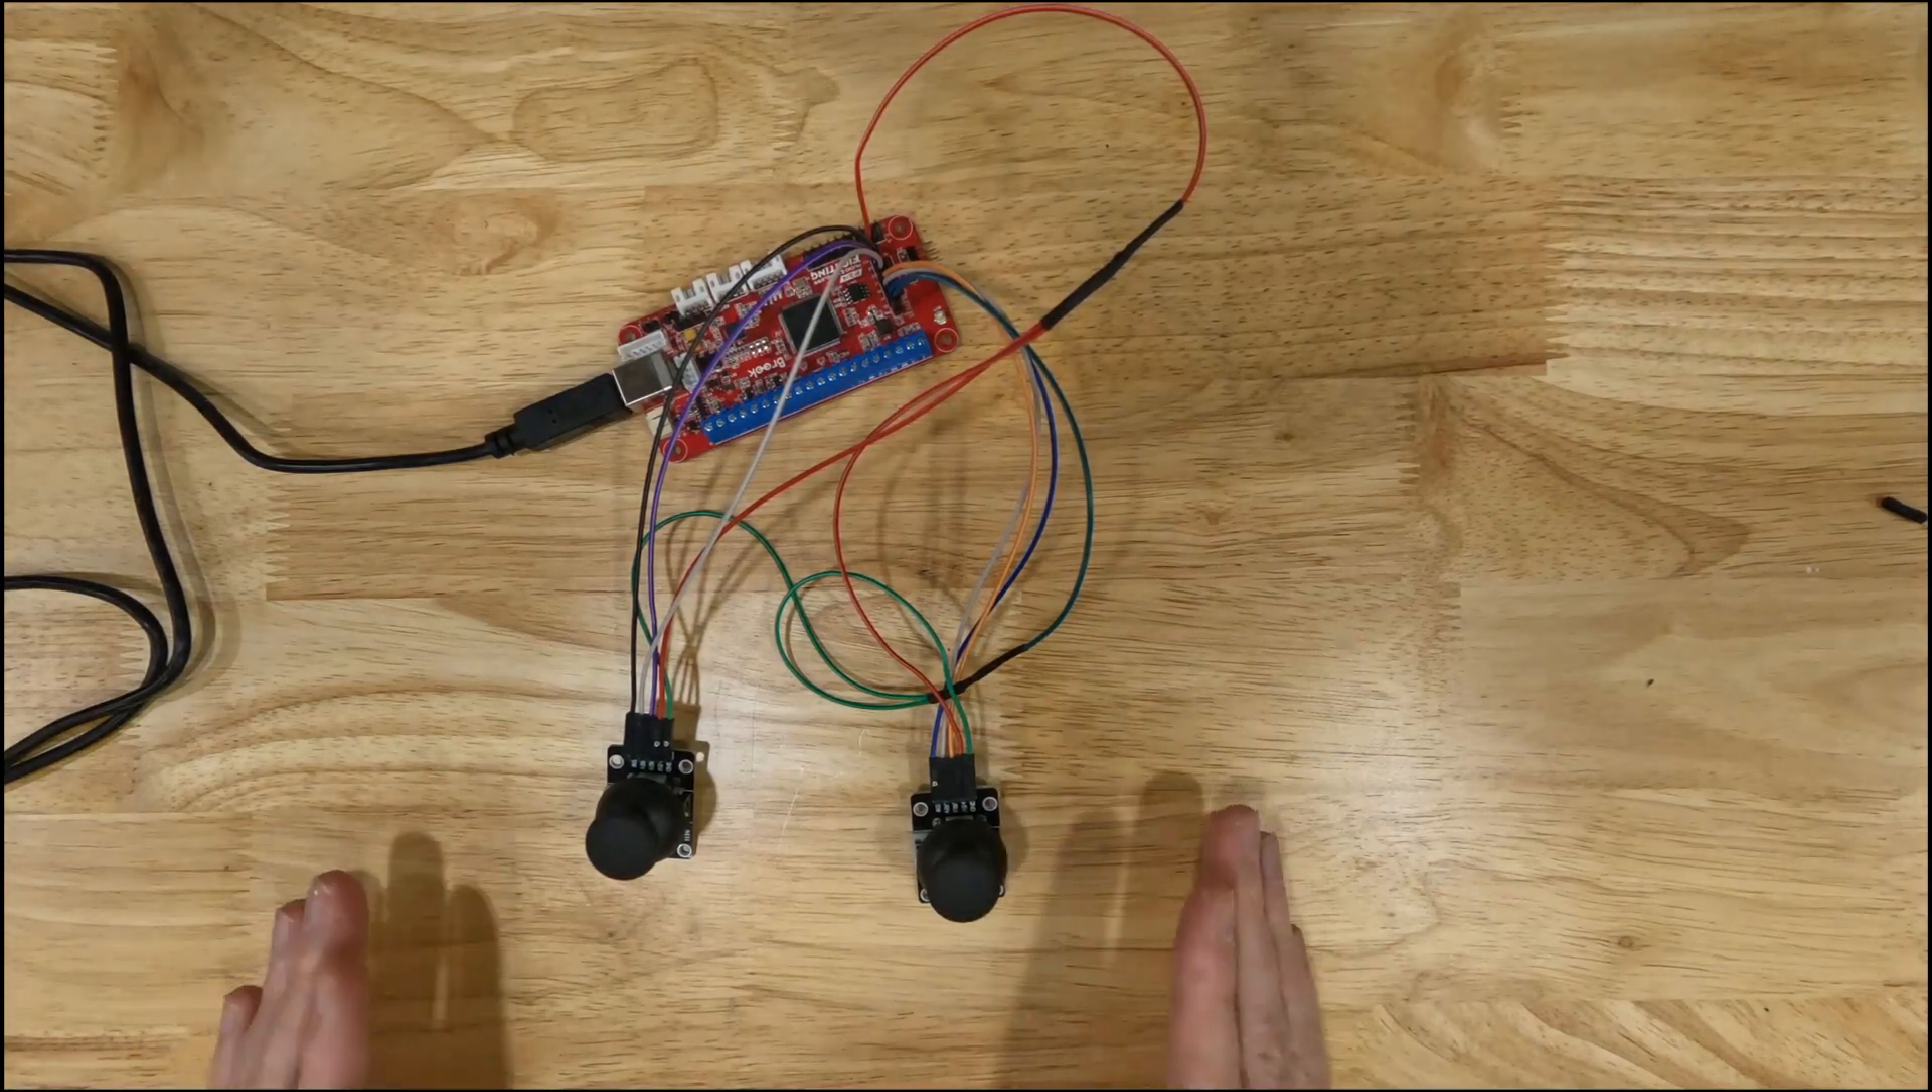So now we have two joysticks connected. We have used all the pins that are on the Brook wireless fighting board.